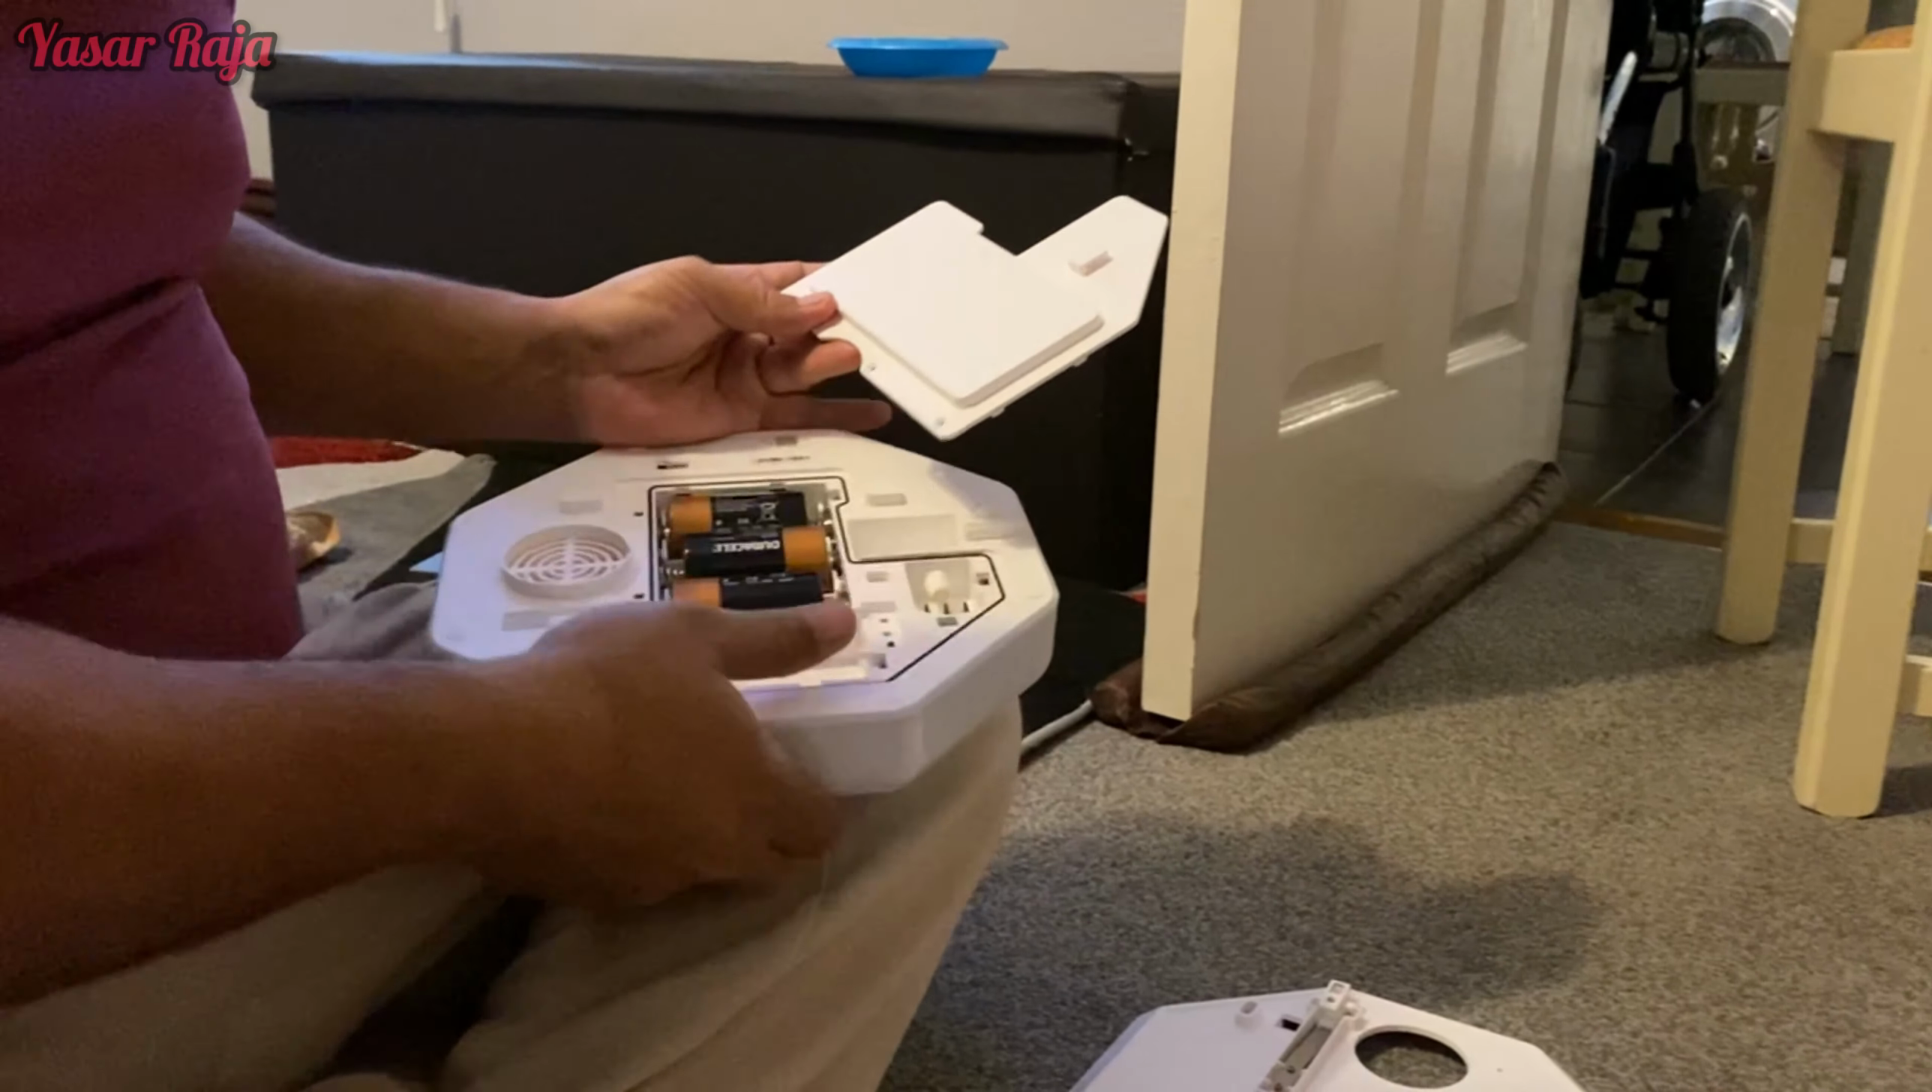So I just took this panel off just to get access to the batteries.